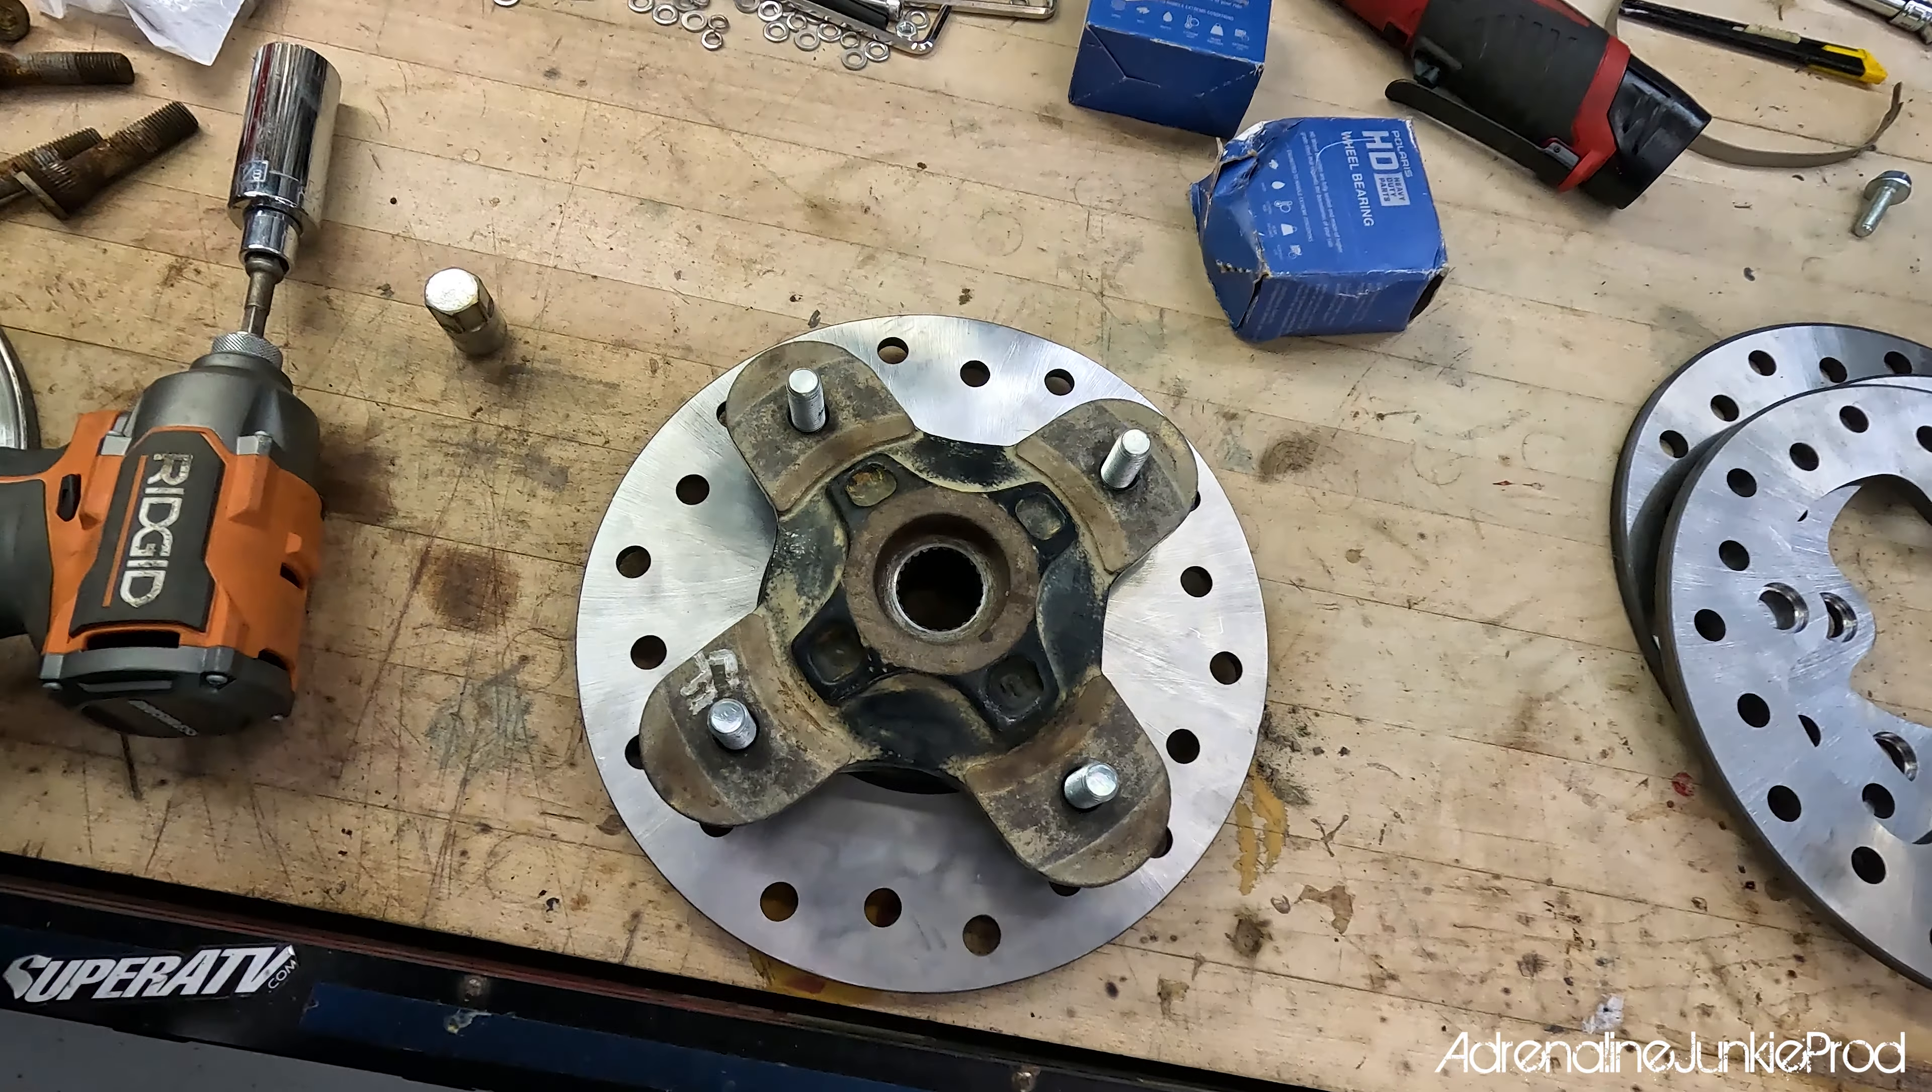Now we got a new brake rotor, new studs on our old hub assembly.